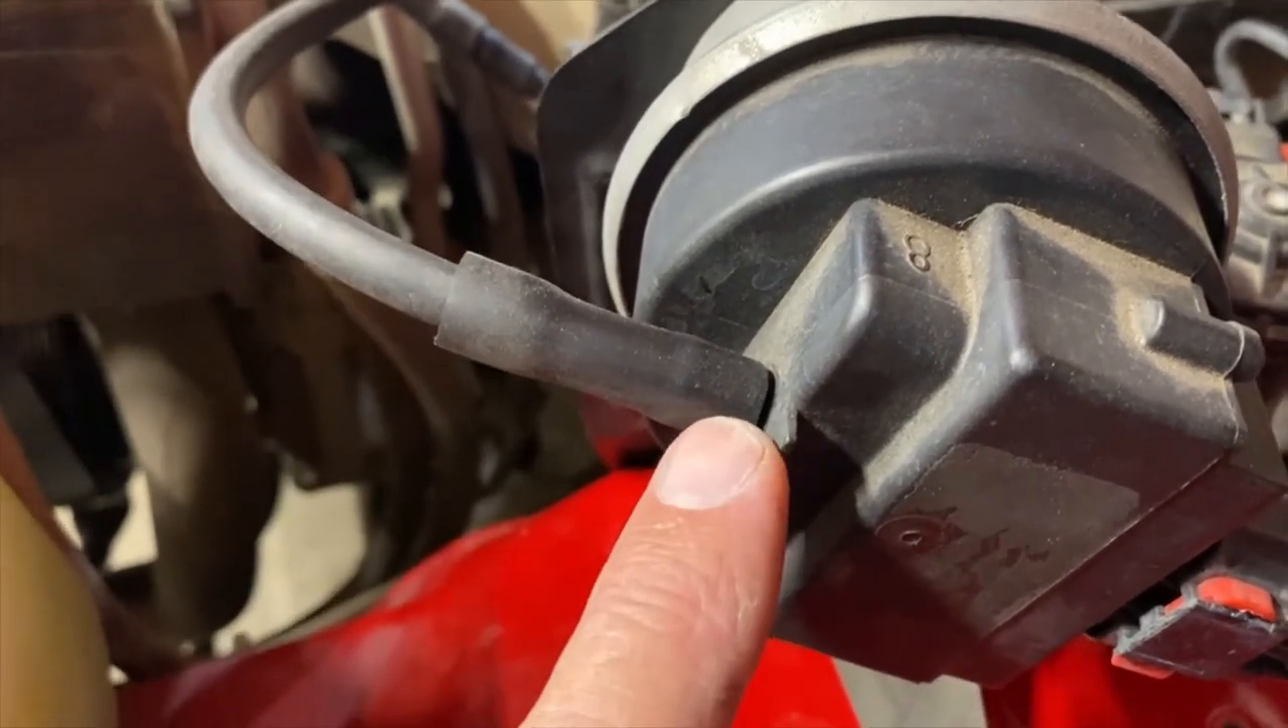And it turns out the small tubing fits right inside the large tubing.